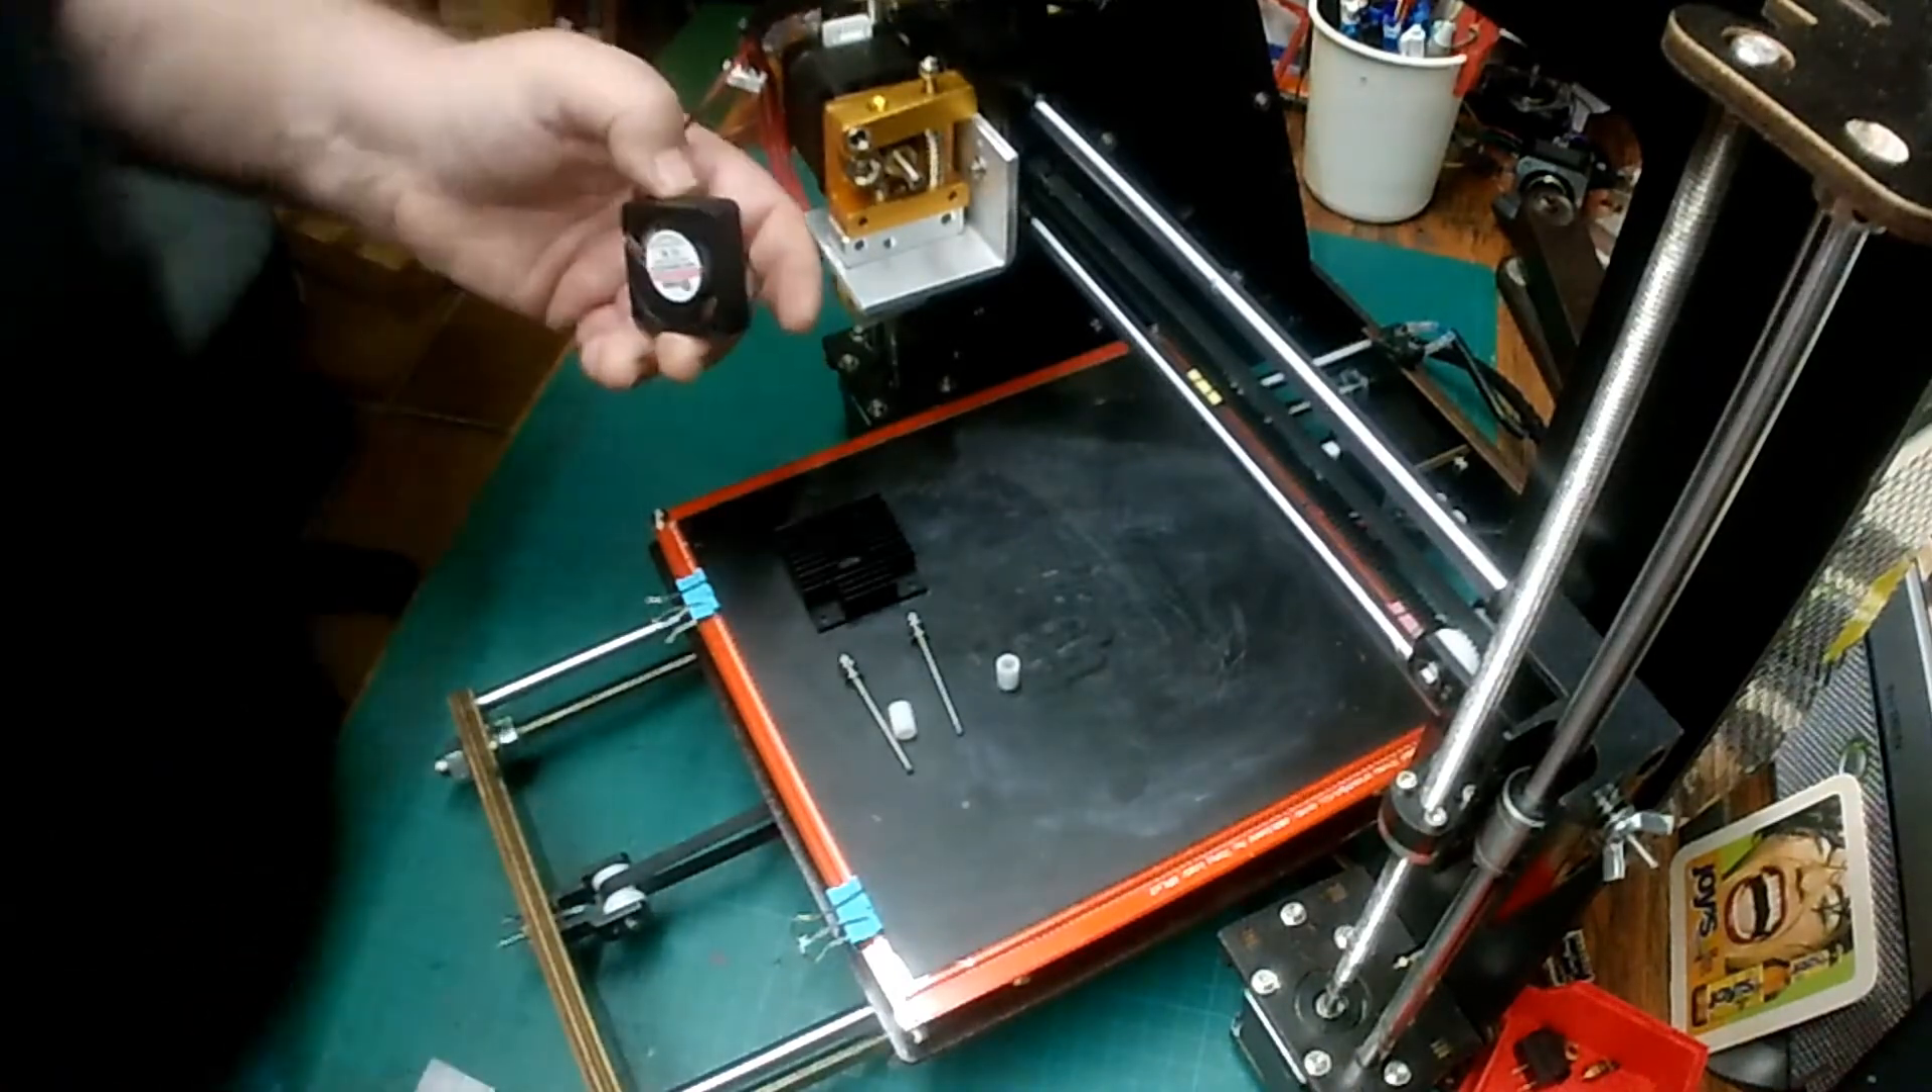Nun fehlen nur noch Kühlblech und Lüfter.